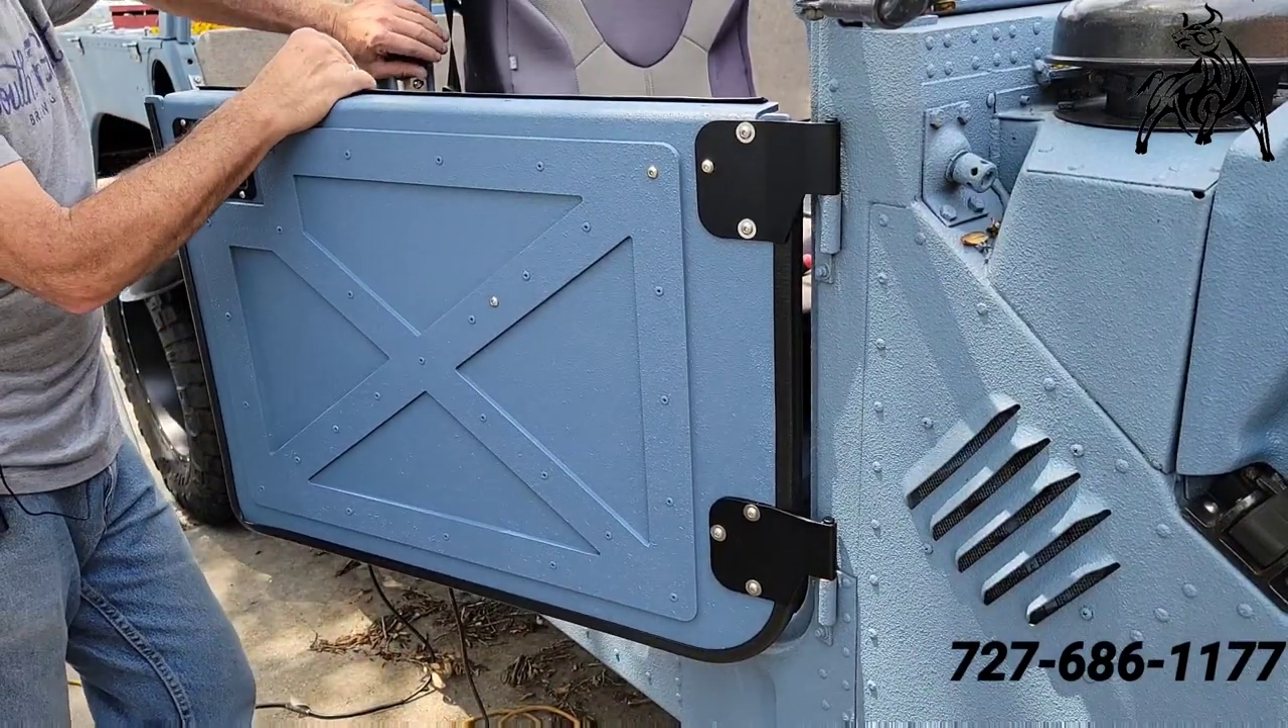All right, I have the hinges on.